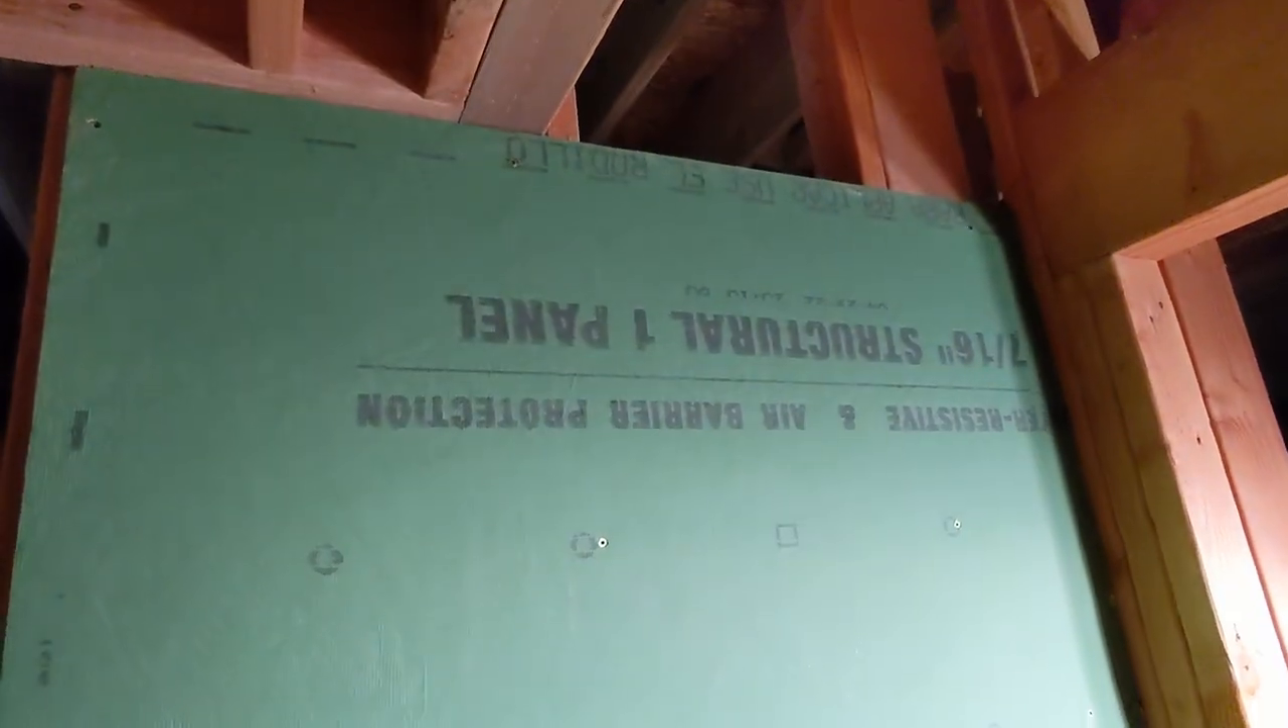So you can see I've got this zip system board put up here.